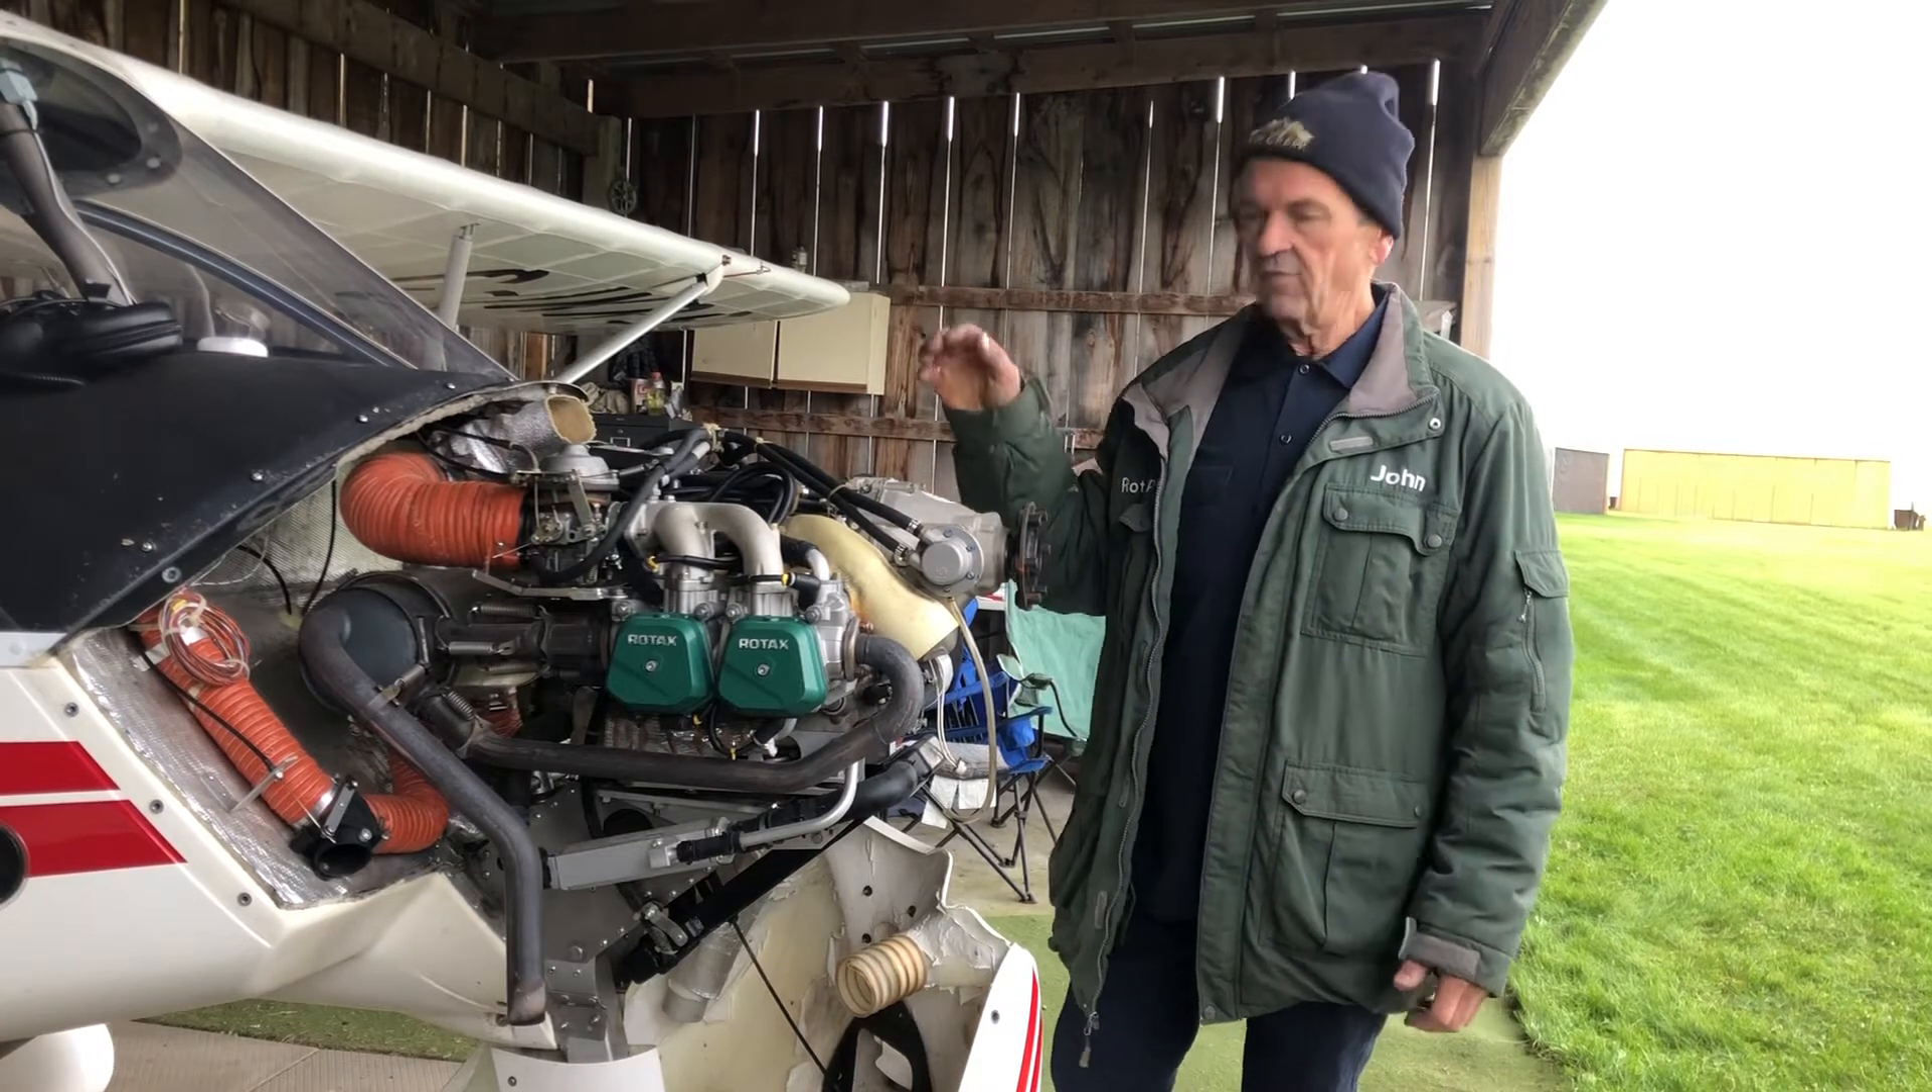I have the cowling and the prop off of this very nice airplane.